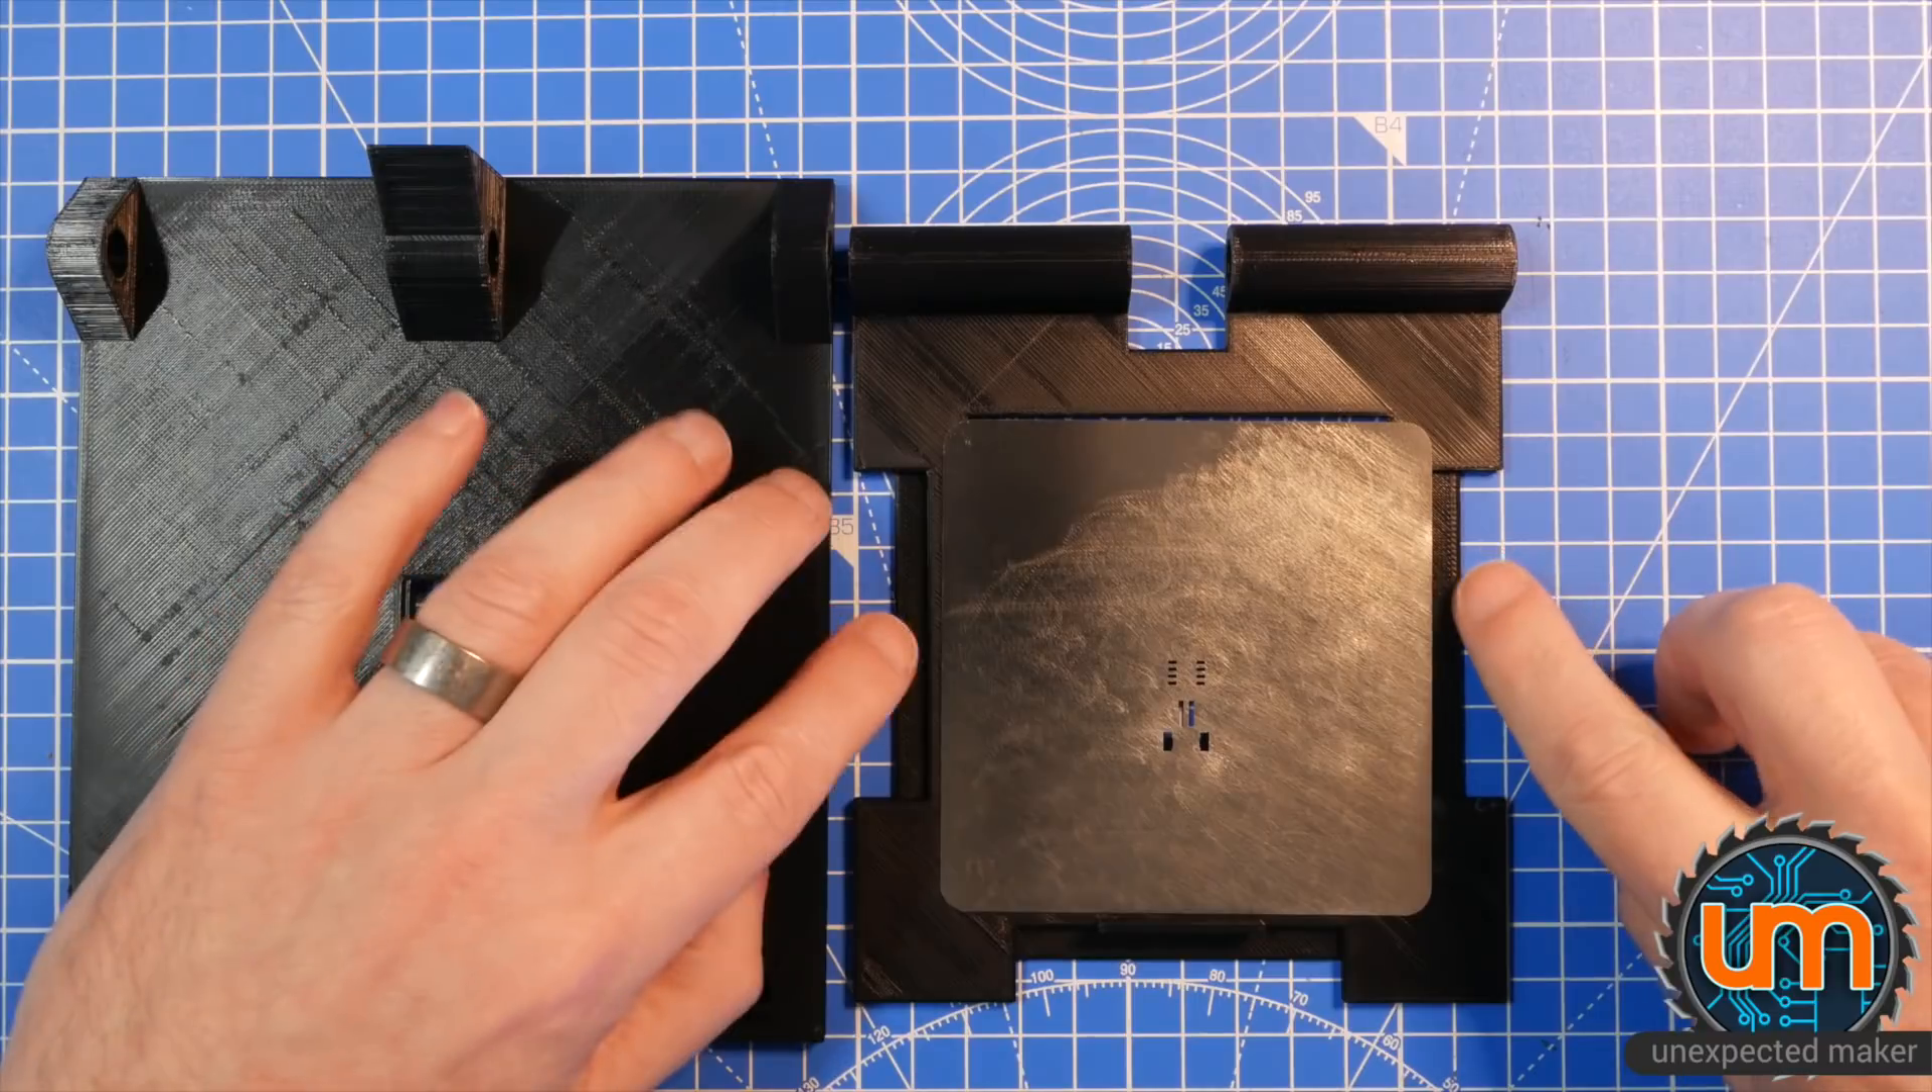And this particular frame is slightly the wrong size for the stencil. As you can see, the stencil's a bit small for it, so I'm not going to be able to tape it on the sides like I normally do.